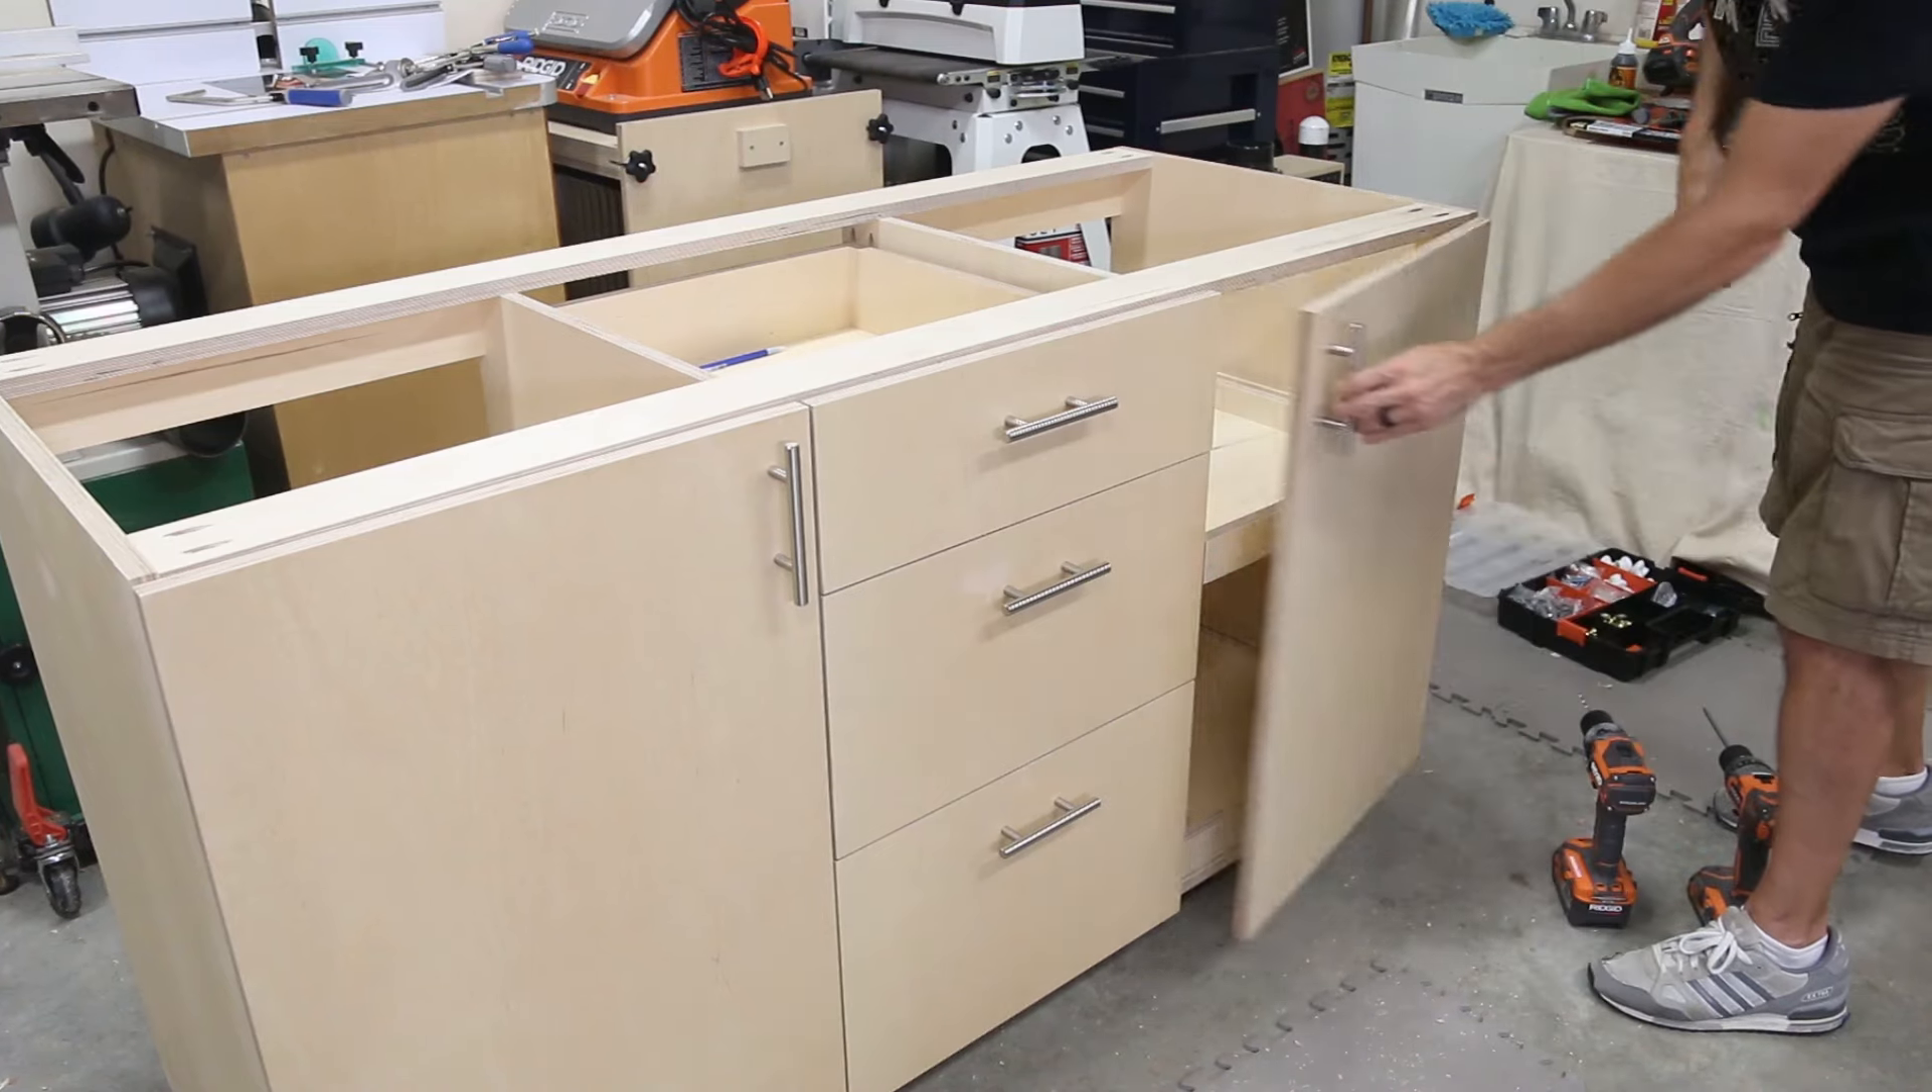After that, I mounted the pulls to the drawer fronts and doors. I spaced the handles near the top of the drawers for easier access for those lower drawers.